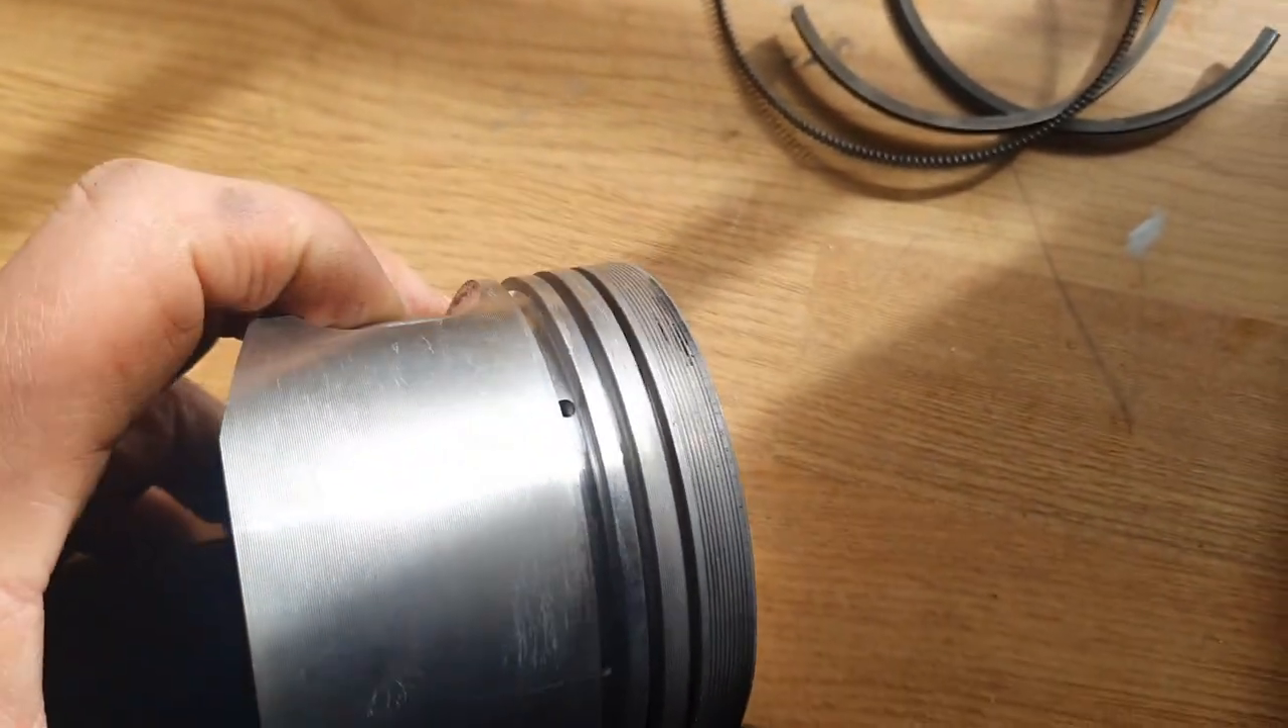So I've taken the rings out and you can see how clean that is underneath.